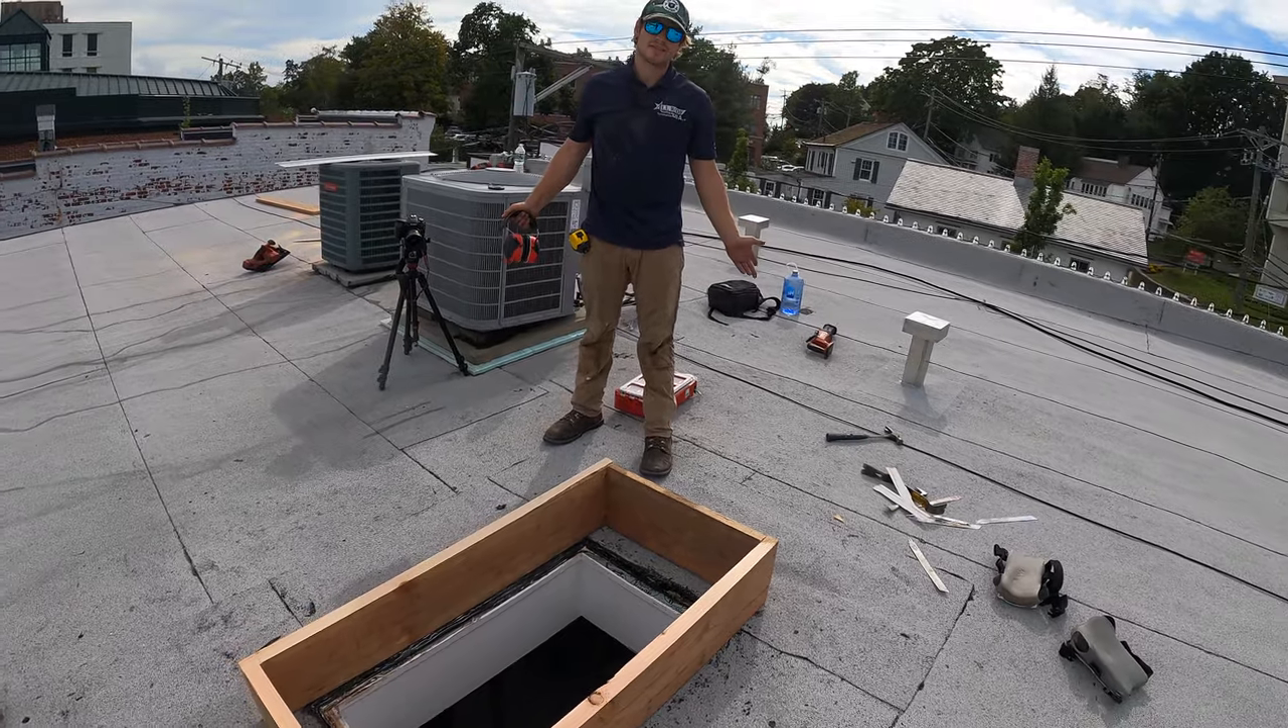As you guys can see the the curb is much bigger than the hole for the that the original skylight came out of and that's because this is a standard size skylight not a custom.